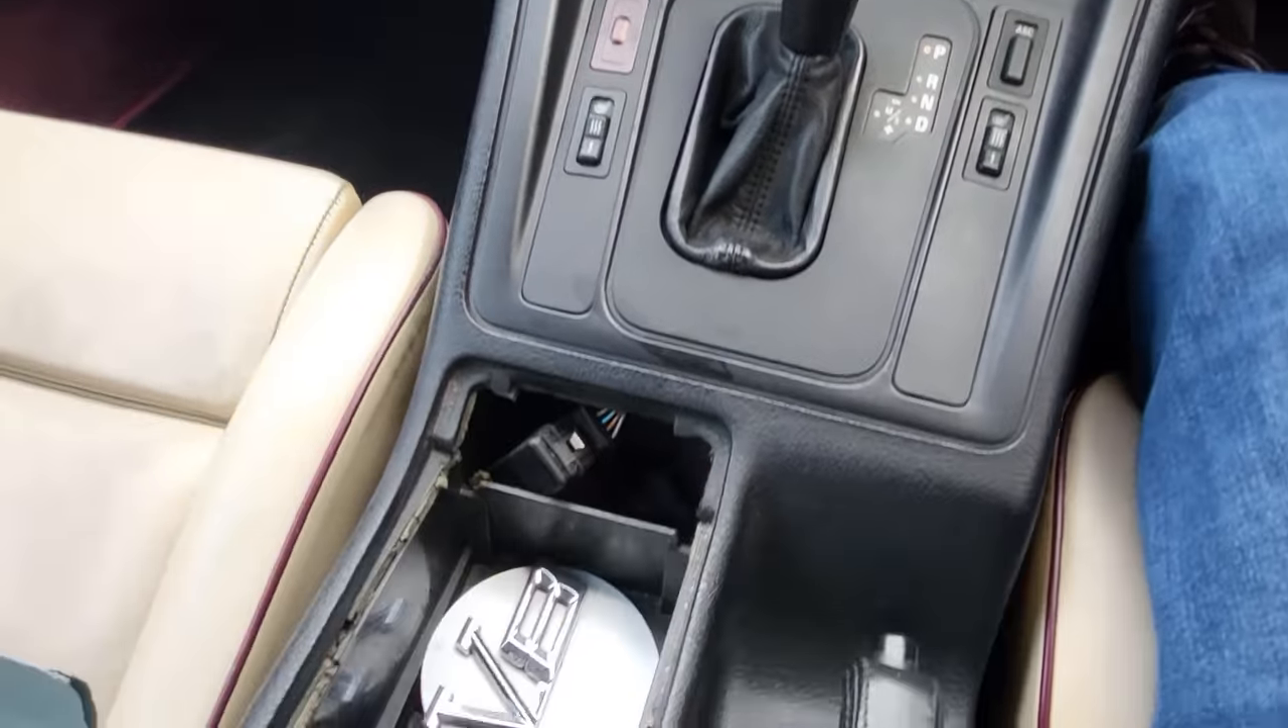Yeah, the ashtray isn't back in again yet.